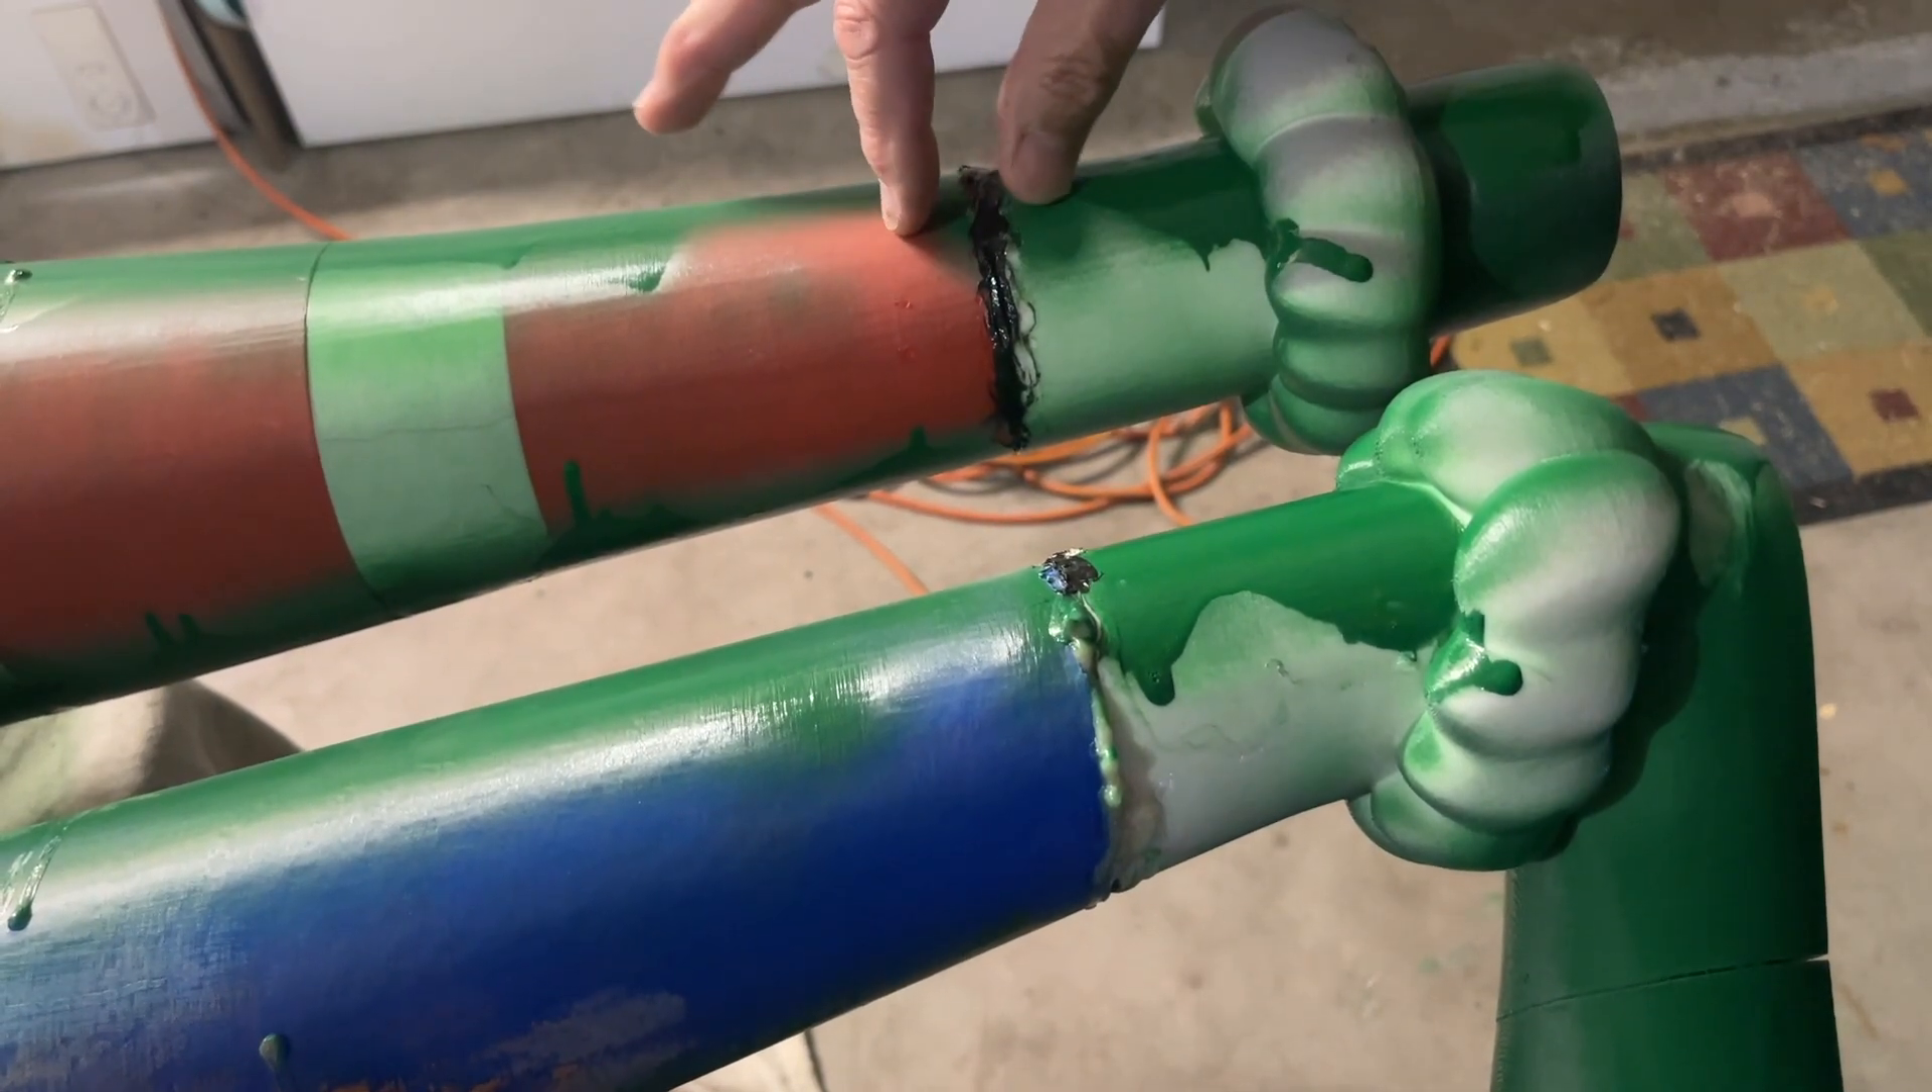And there's the finished product with the gaps sealed here and the two pieces of PLA welded together.